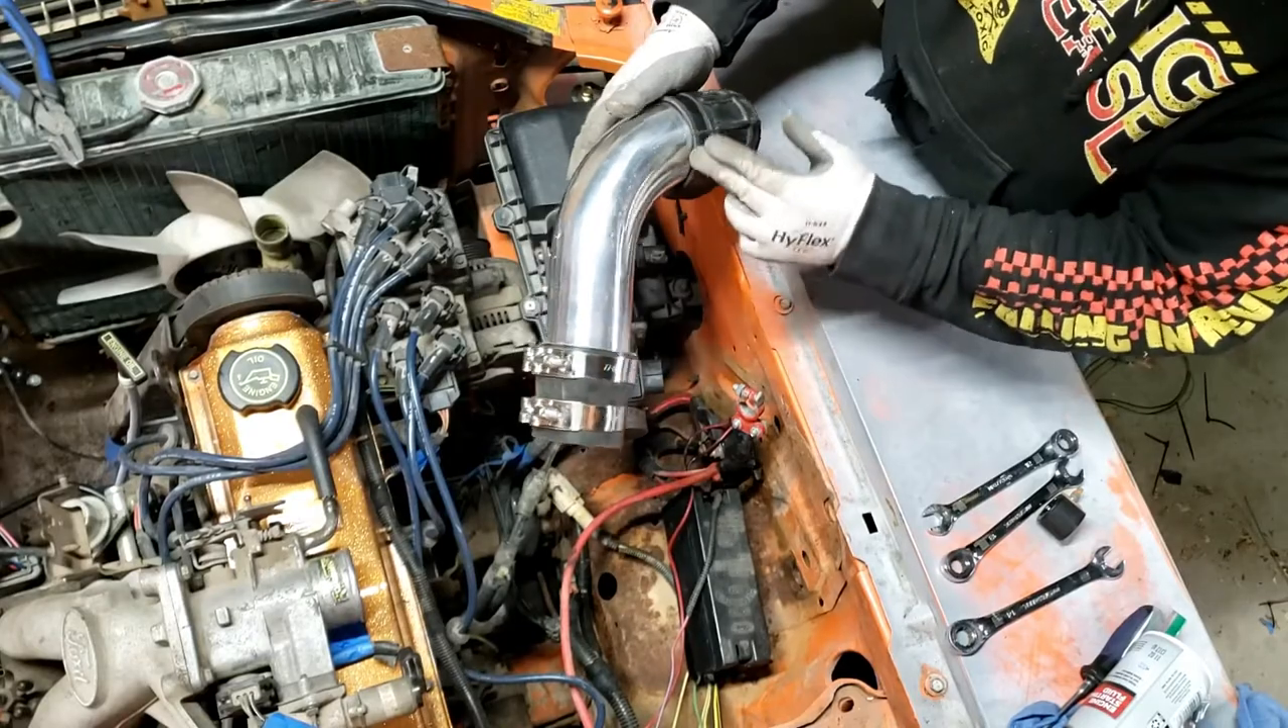So then all I gotta do is put on the intake pipe here.